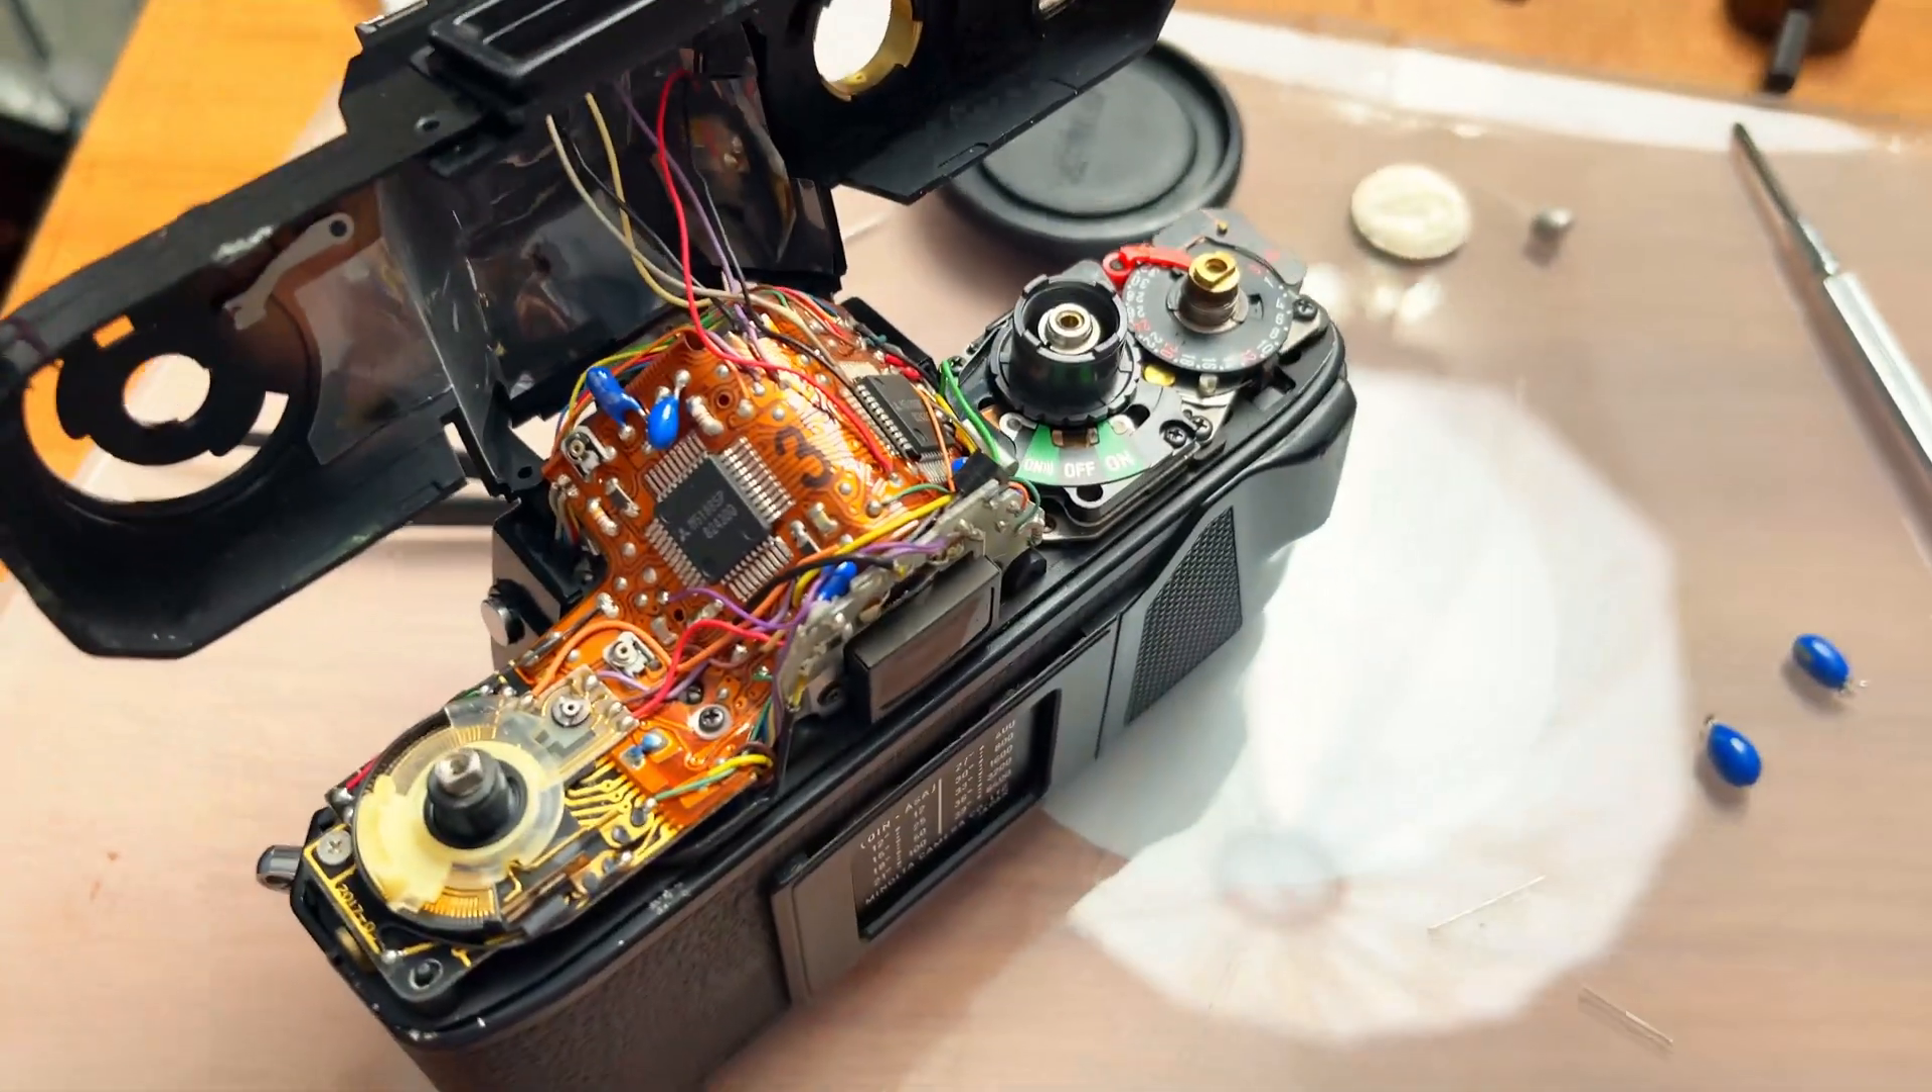So i took the top off.